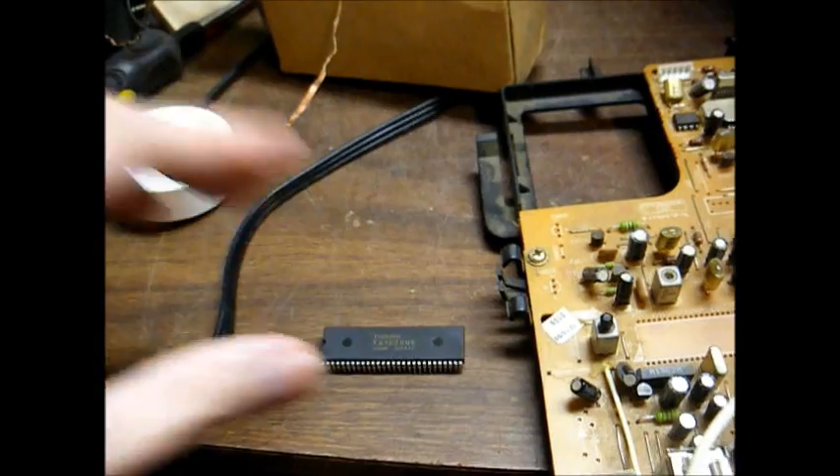And here's the old IC removed from the chassis.